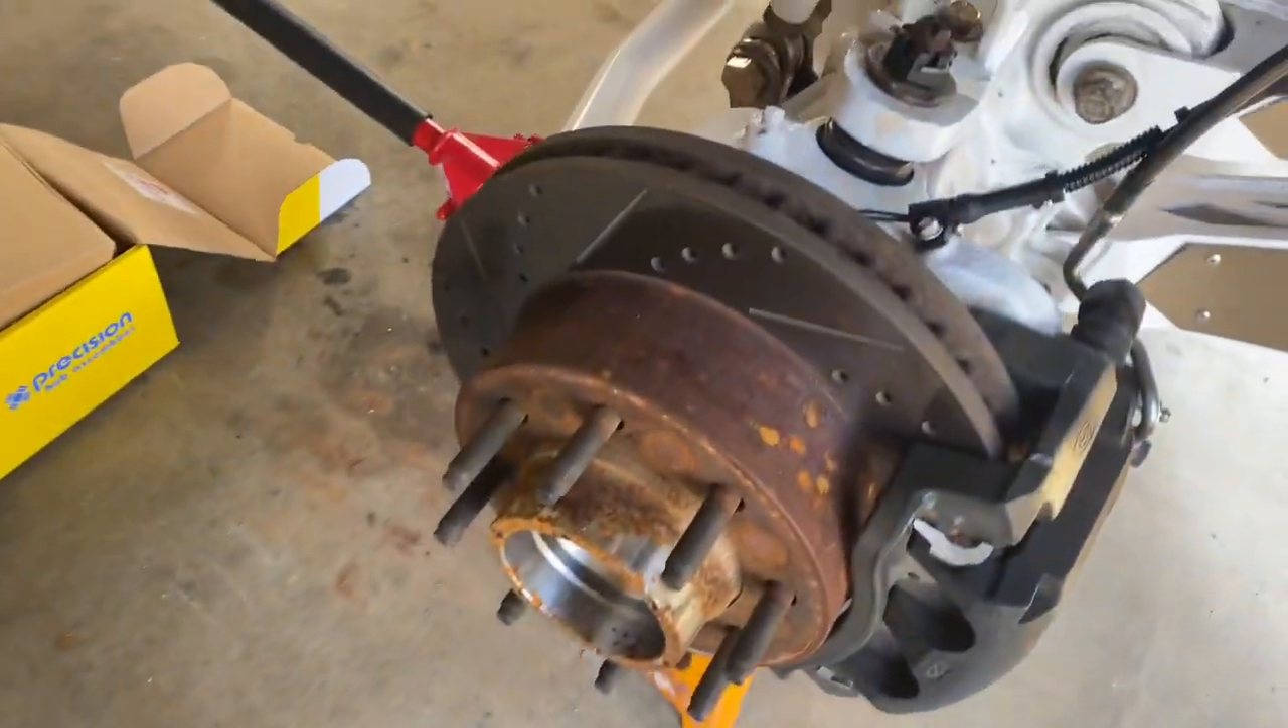Alright, so we got the spacer off Right there And the wheel off.